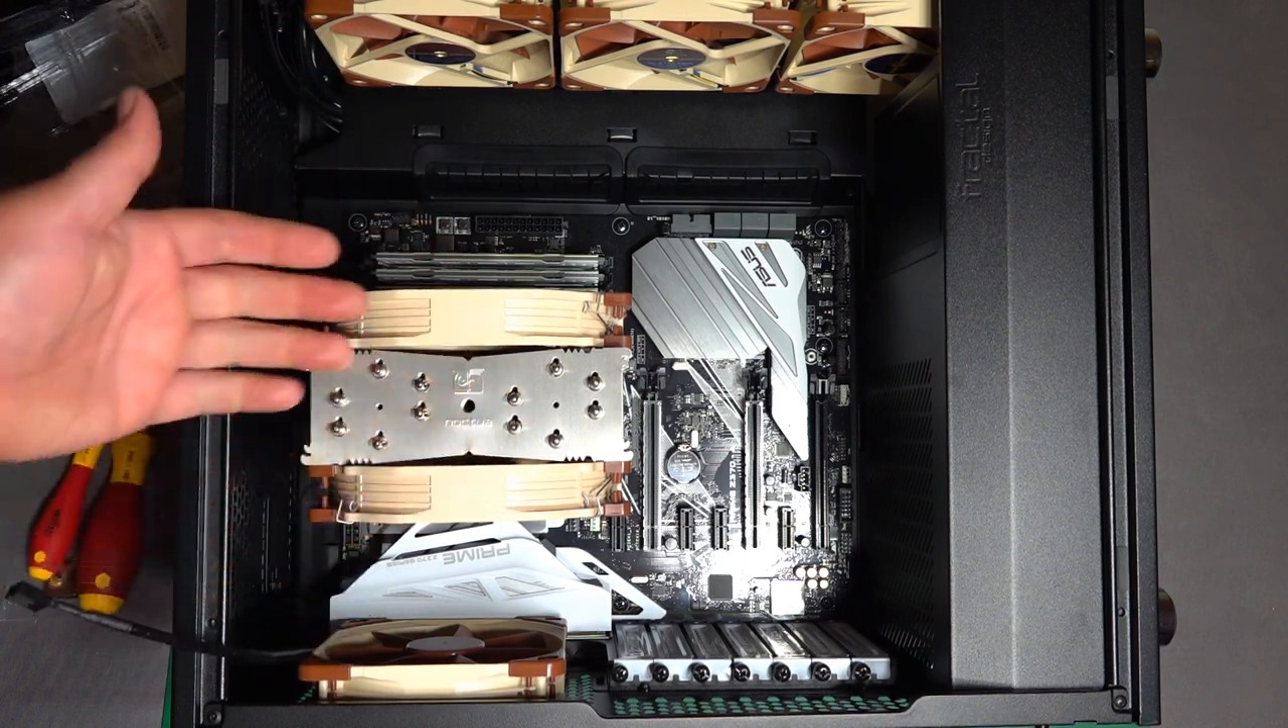Ladies and gentlemen, the motherboard is in the case.